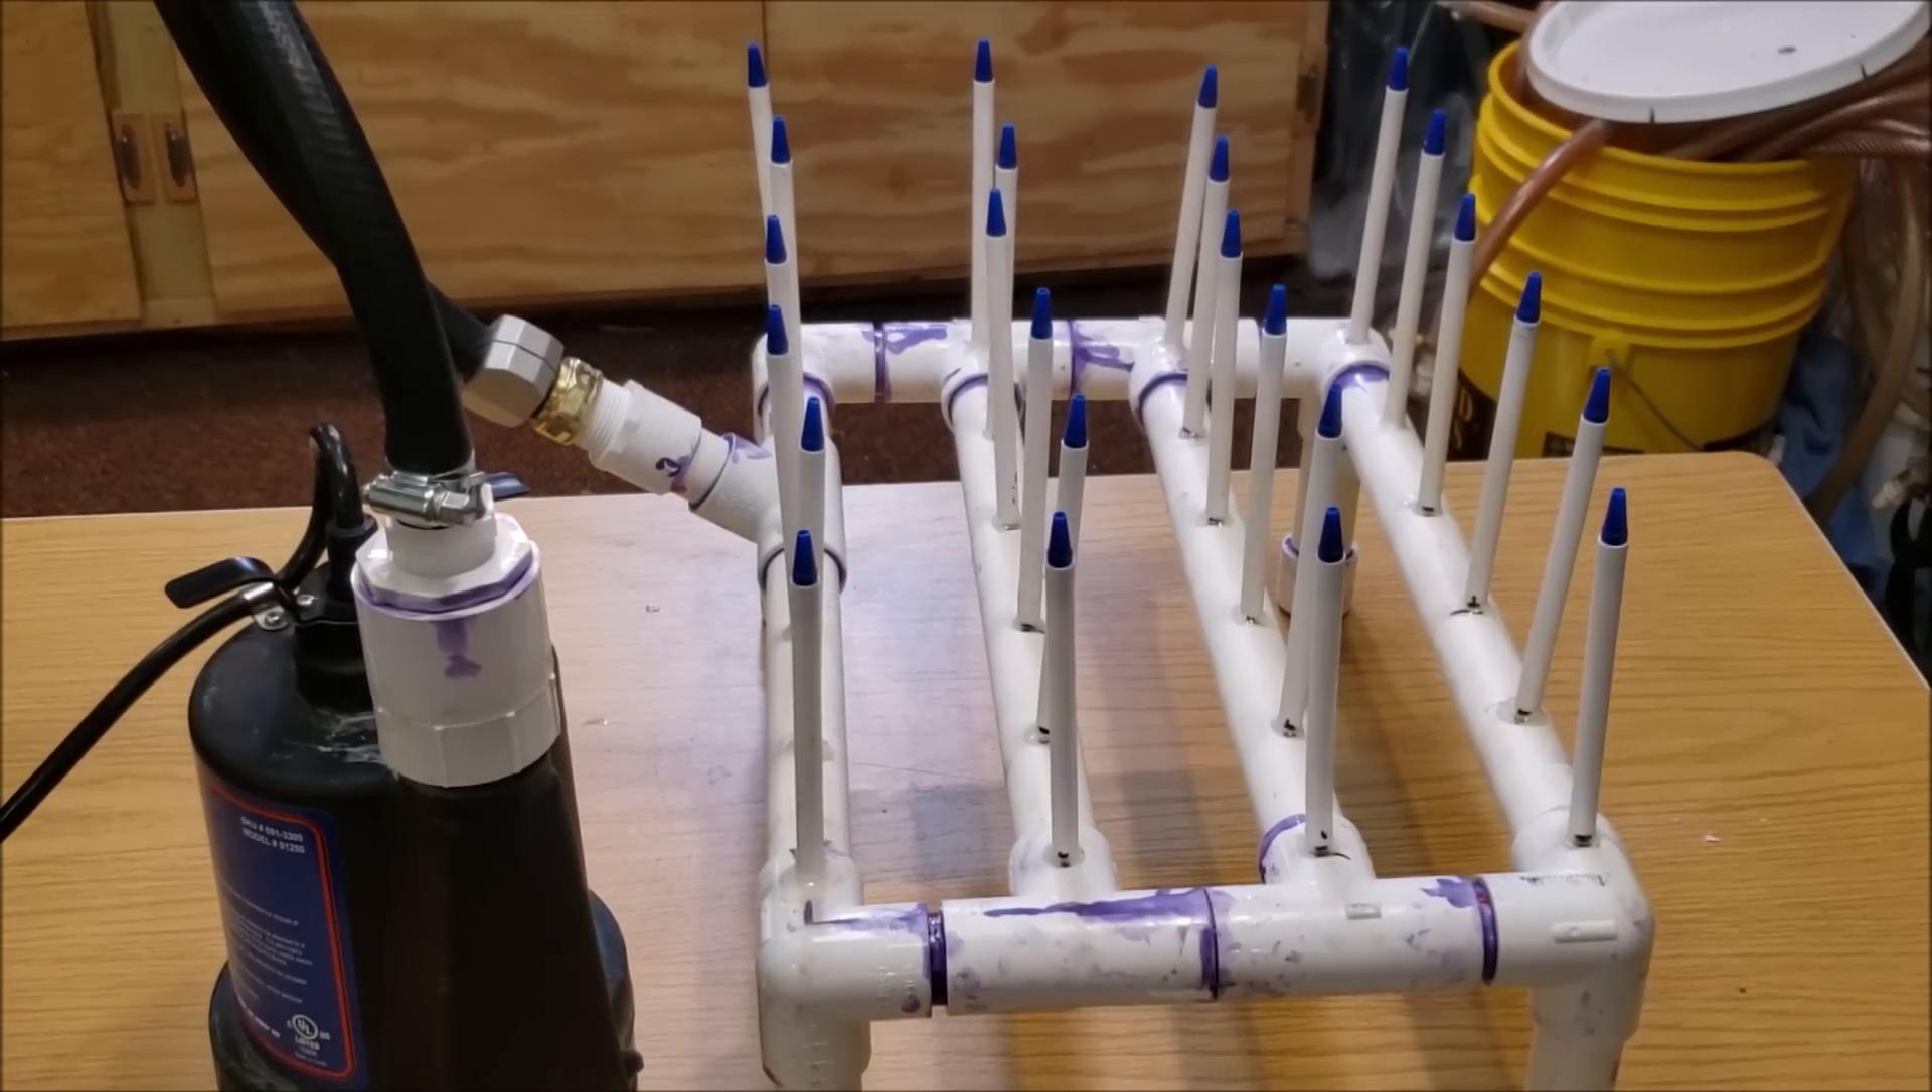Uh you can see here's the finished product i've got the pens all glued in place.